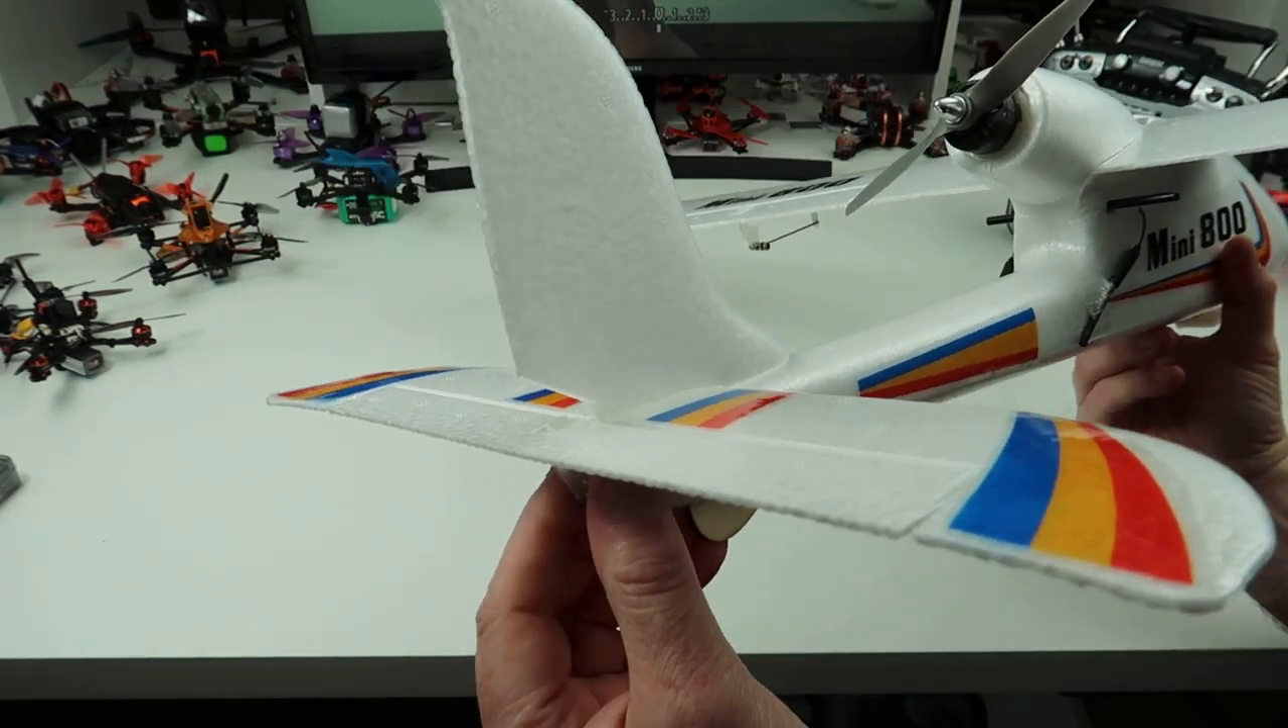So as you can see I've glued the tail on here.